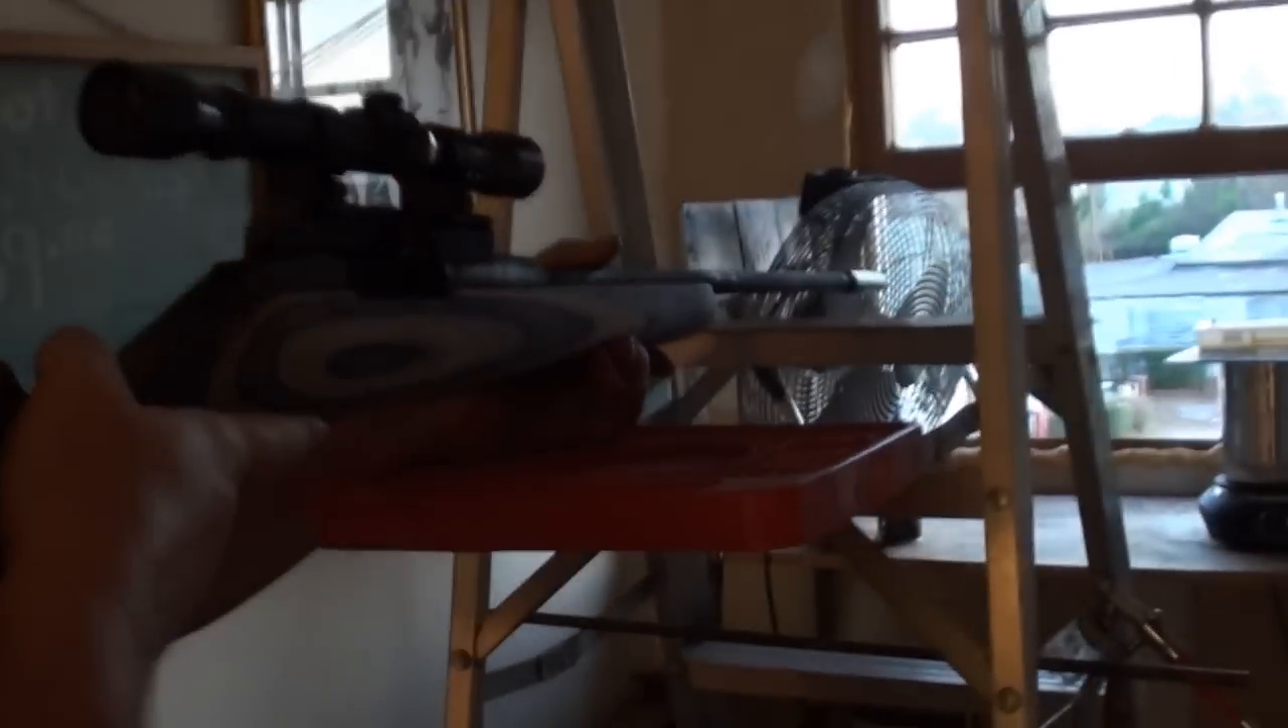All right, so we've gotten the base put on and our rings and scope.